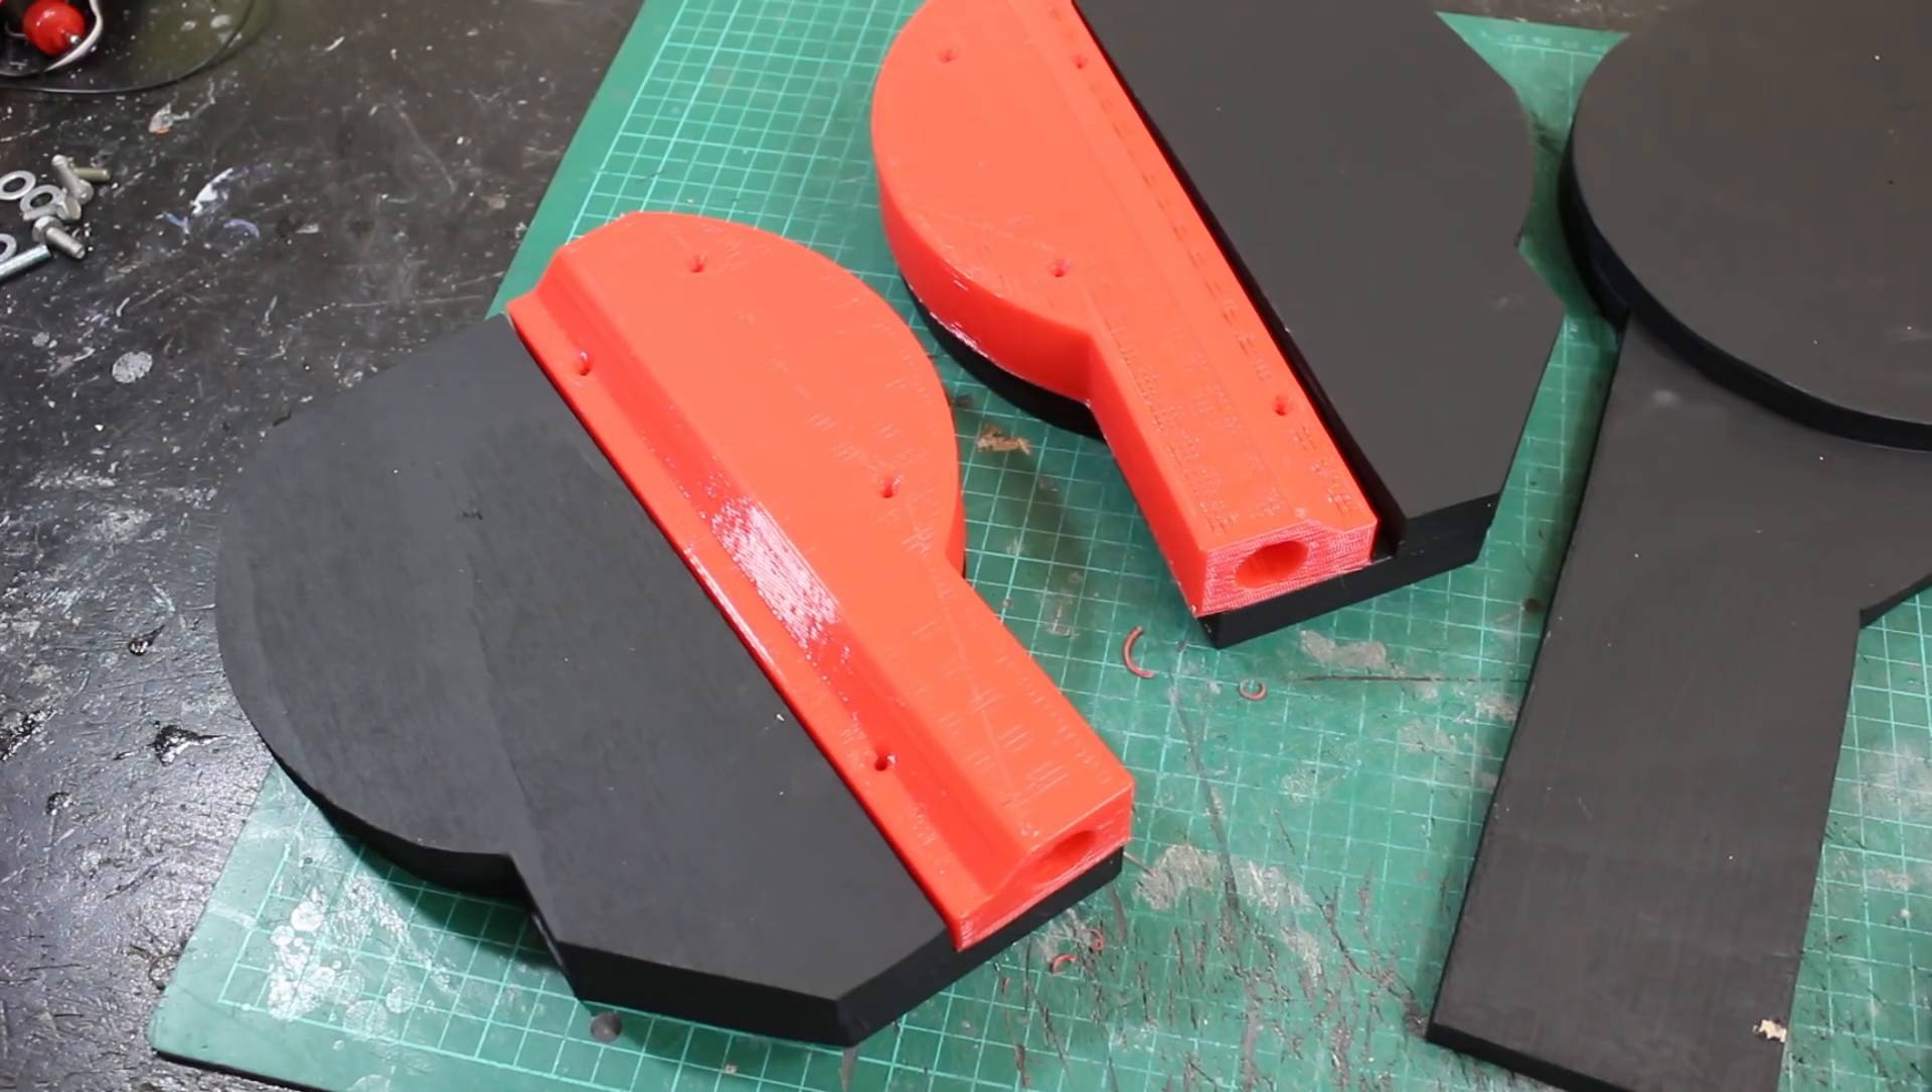So I've painted all my bits of wood black and all the glue has dried and we've got these 3D printed parts that slot neatly into them as well for the other axis.